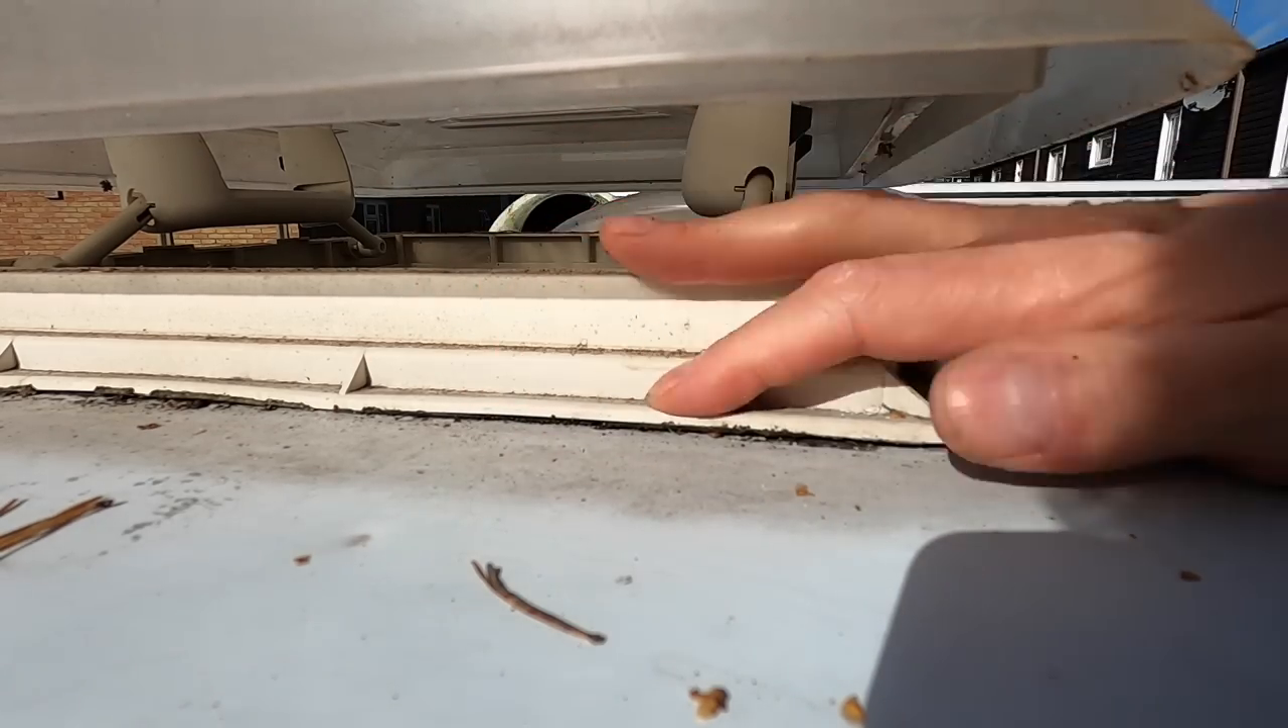Yeah so on the top here you can see that there is a bit of a gap between the roof light and the roof this is probably our problem it seems like there's no seal underneath it anymore.